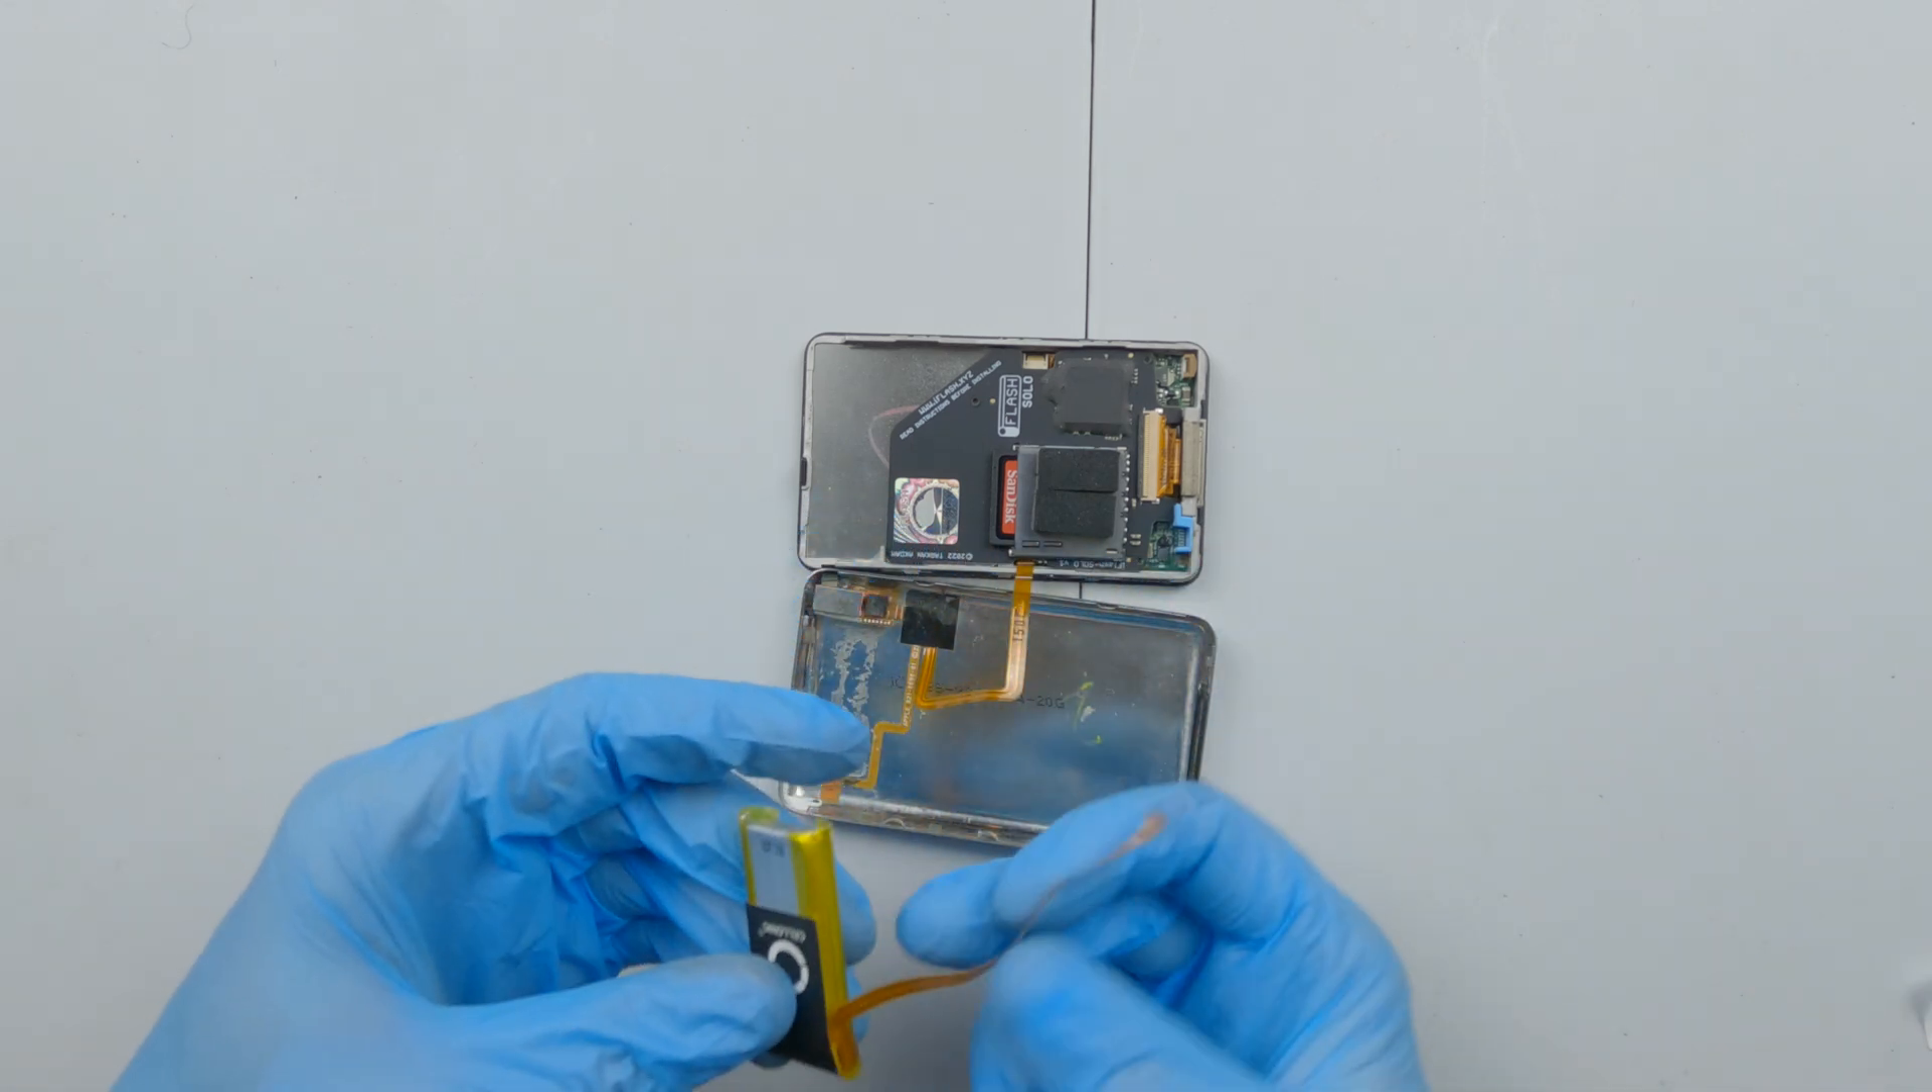The only thing that we have left to do now is to install the new battery.